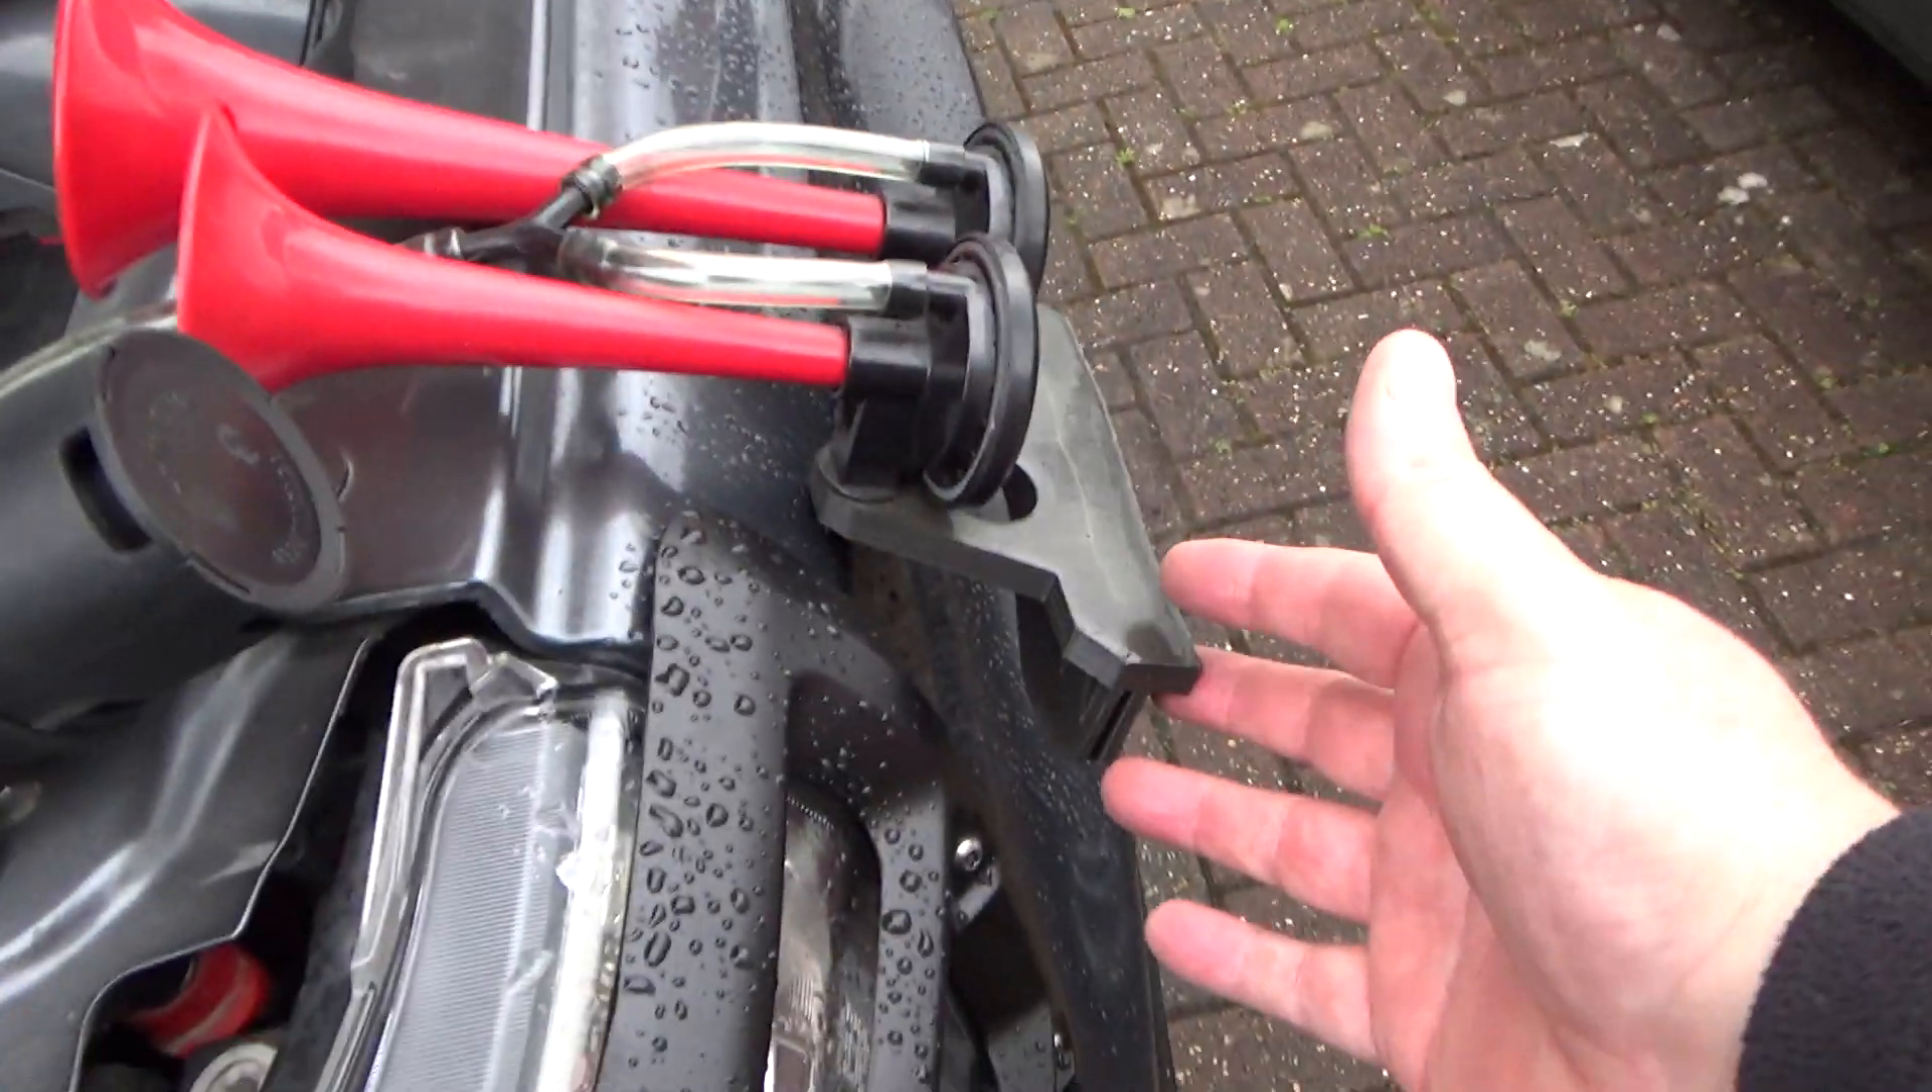Okay, so I've moved my air horns out on the quick release bracket.